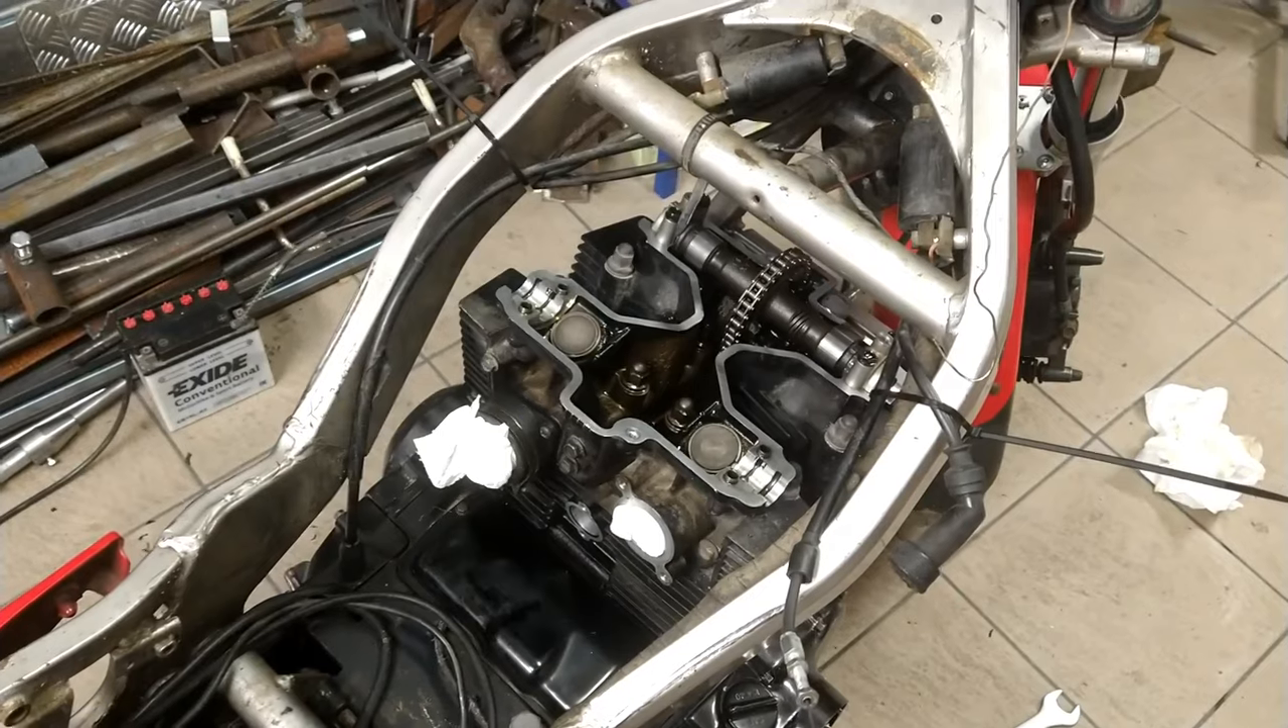Jeden wałek już jest, teraz leci drugi, no i potem napinacz.